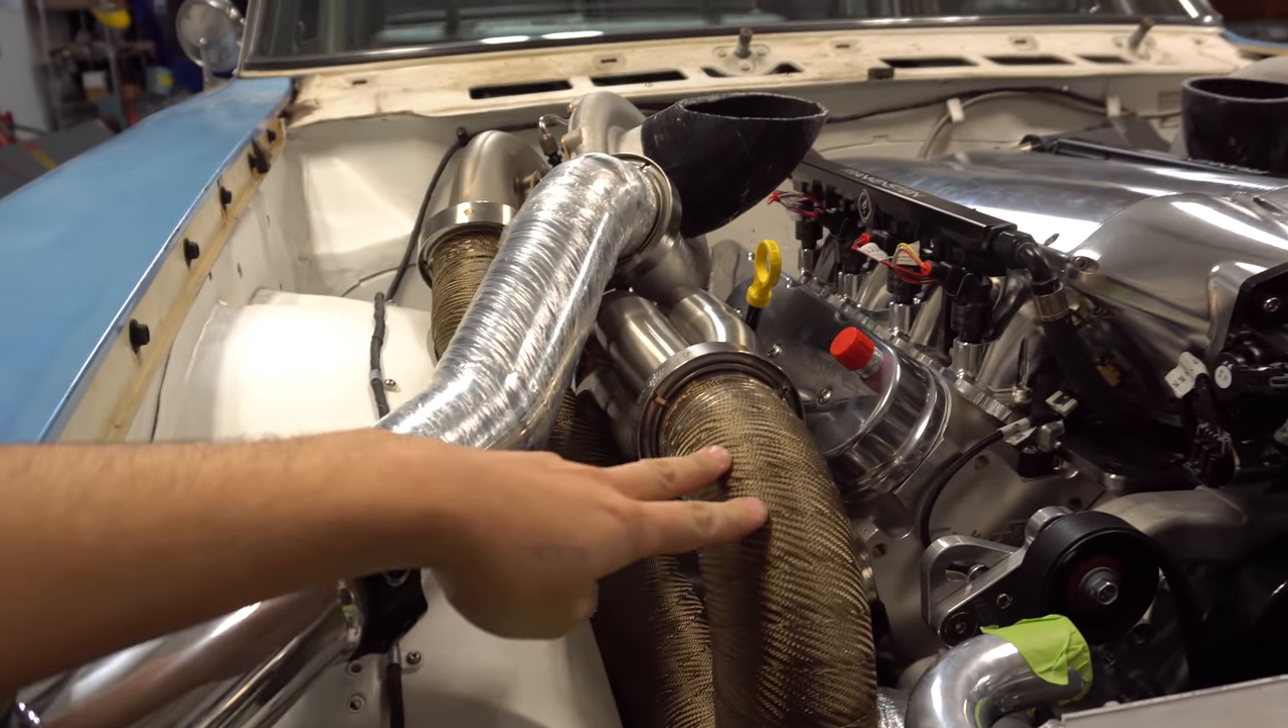So ended up doing some exhaust wrap here to keep some of the heat out.